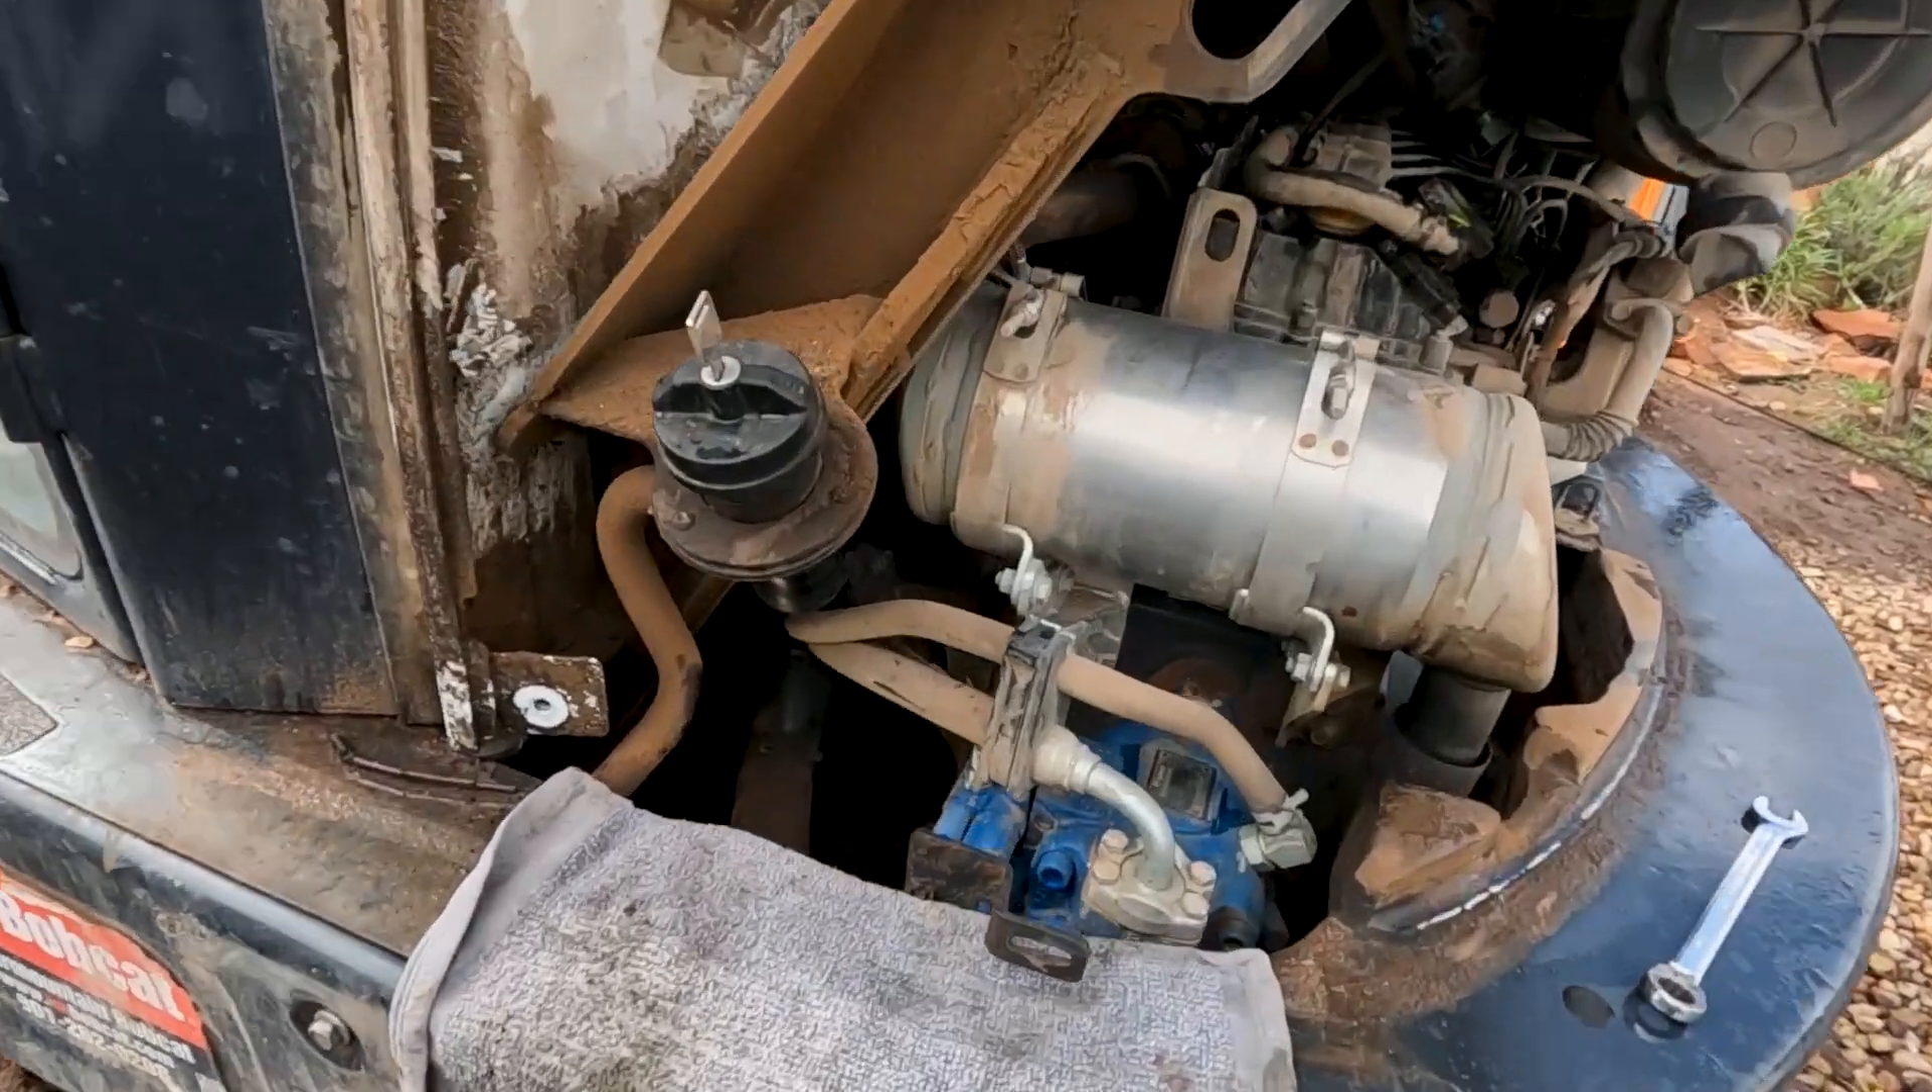So I went ahead and removed, you know, this side cover here so I can kind of get access to our pump.